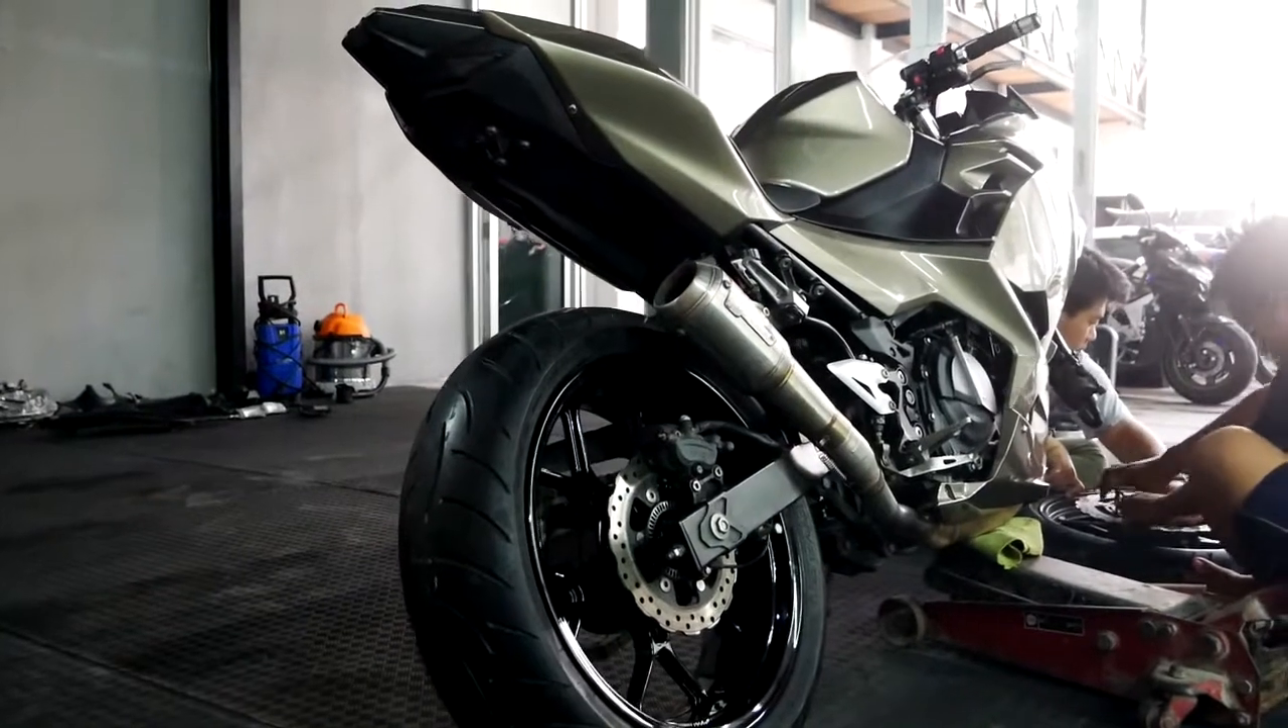Wilayah belakangnya tuh Udah kita gantiin pelek Dan tentunya Bannya juga Udah terpasang Dengan sangat manis.